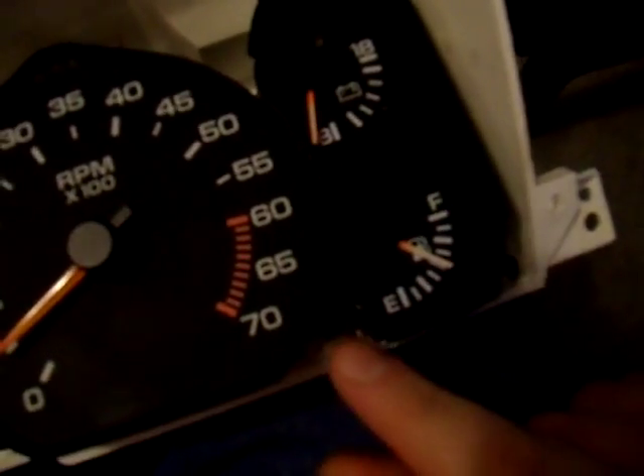The other gauges I have not taken out, but they are fairly standard.